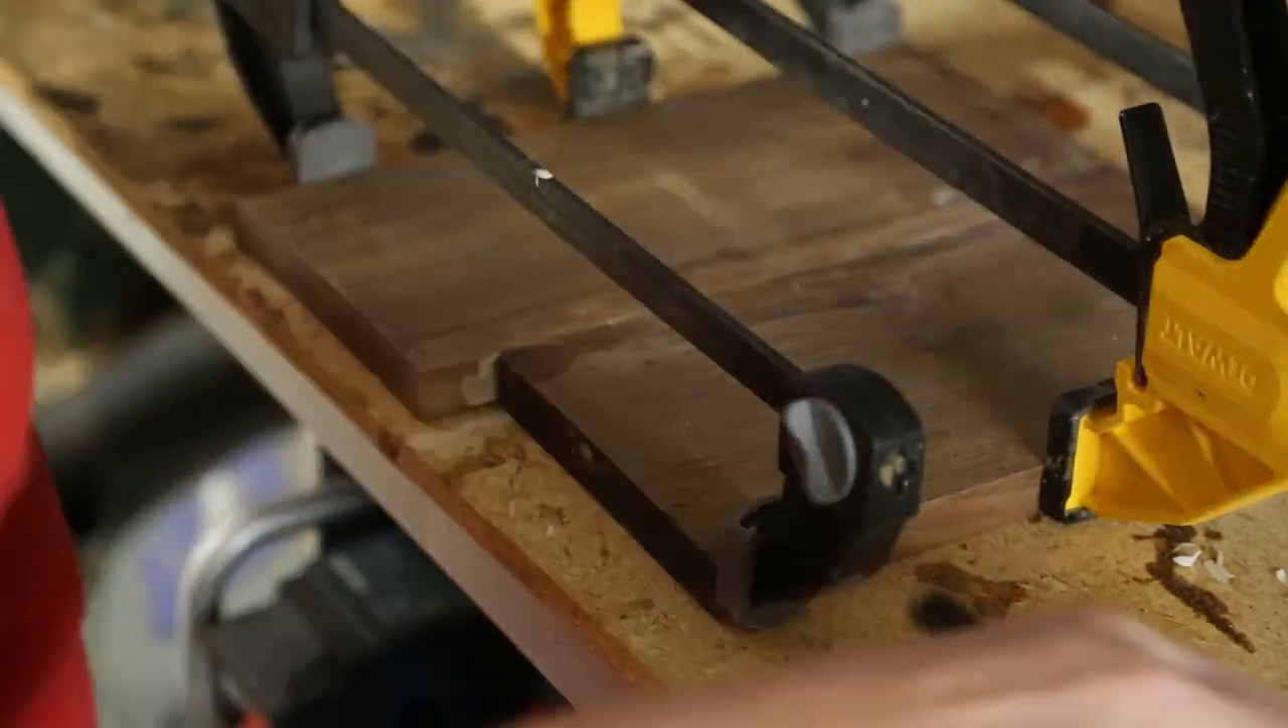And then what seemed like 953 clamps later, I finally got this piece of probably 12x12 walnut all glued up.